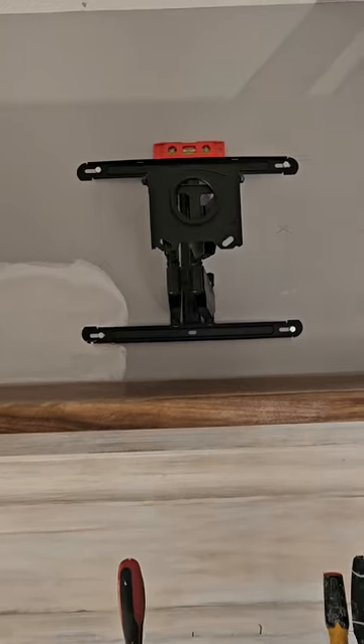All right, so we went ahead and got our bracket up here.